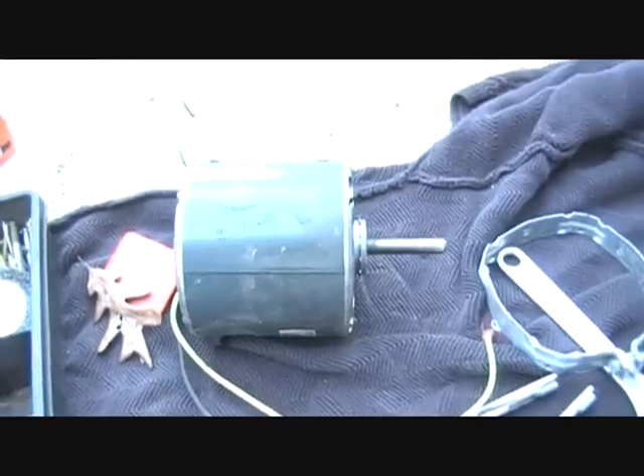All right we got our motor out.